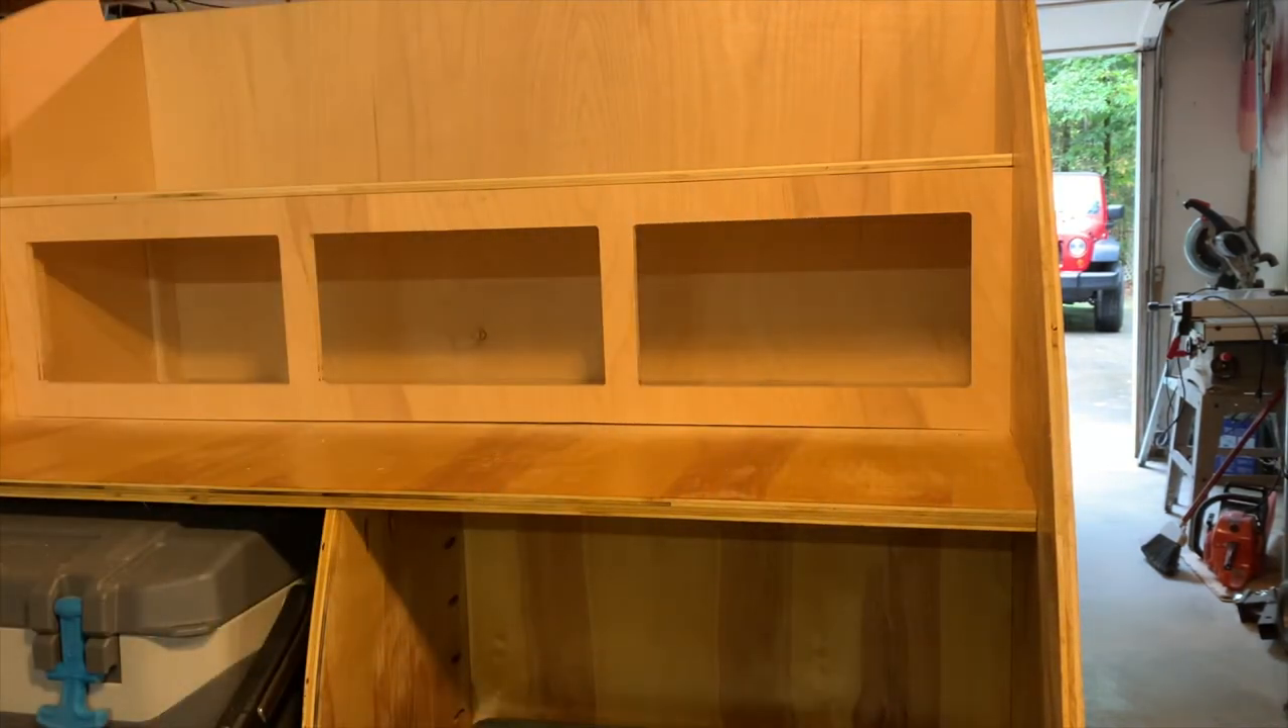Okay, I've got the cabinet face on, holes cut out.